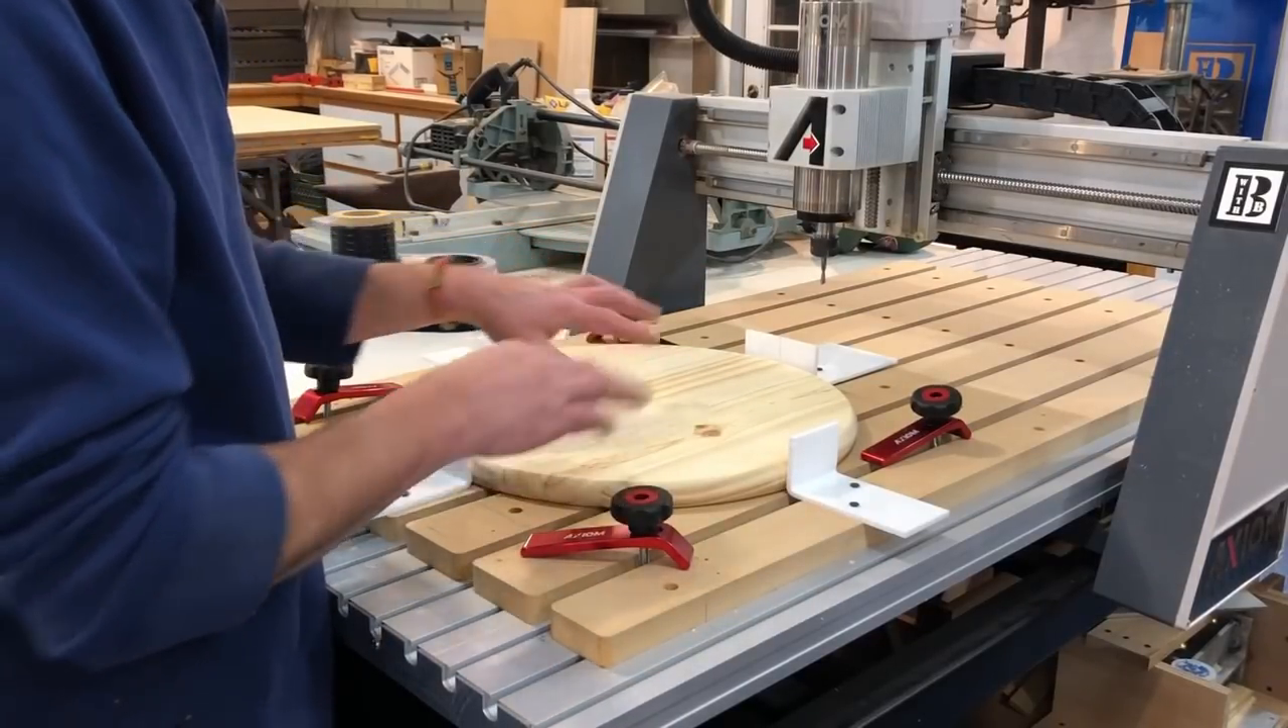I've already put stops here on the bed of the CNC that center this up.